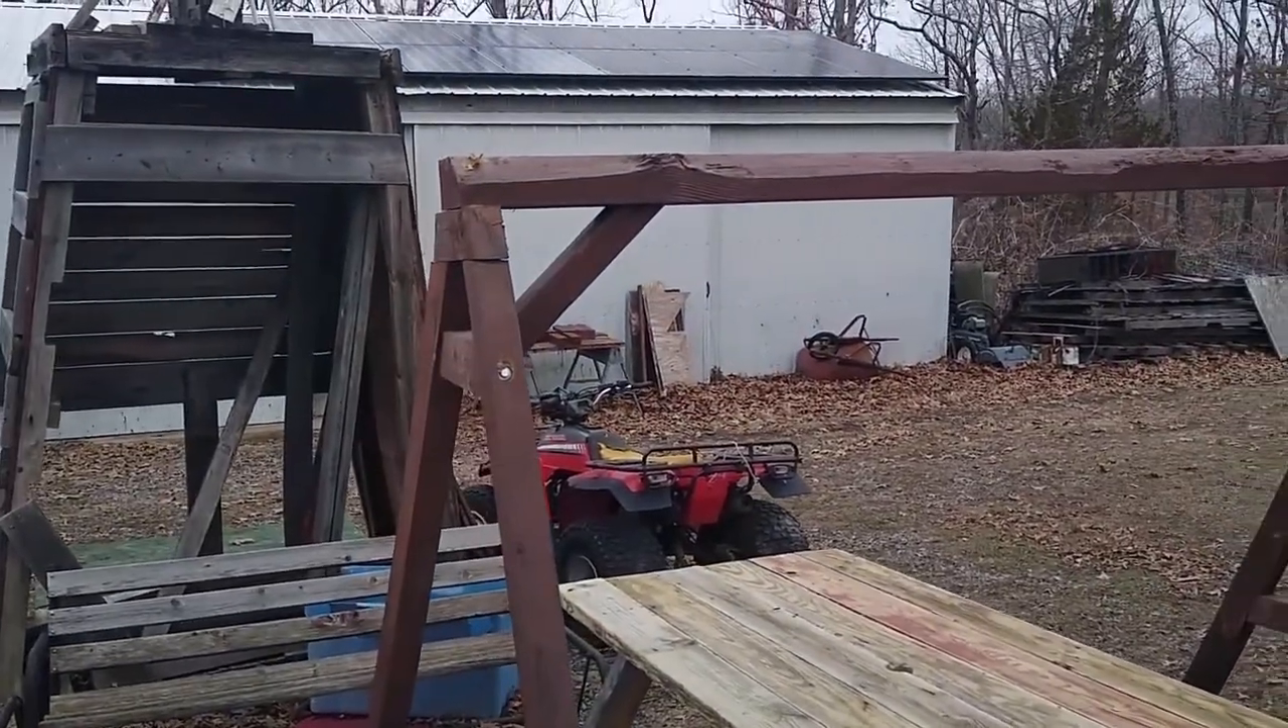All right, so here's the A-frame assembled, and the cross-support beam there with its angle supports.